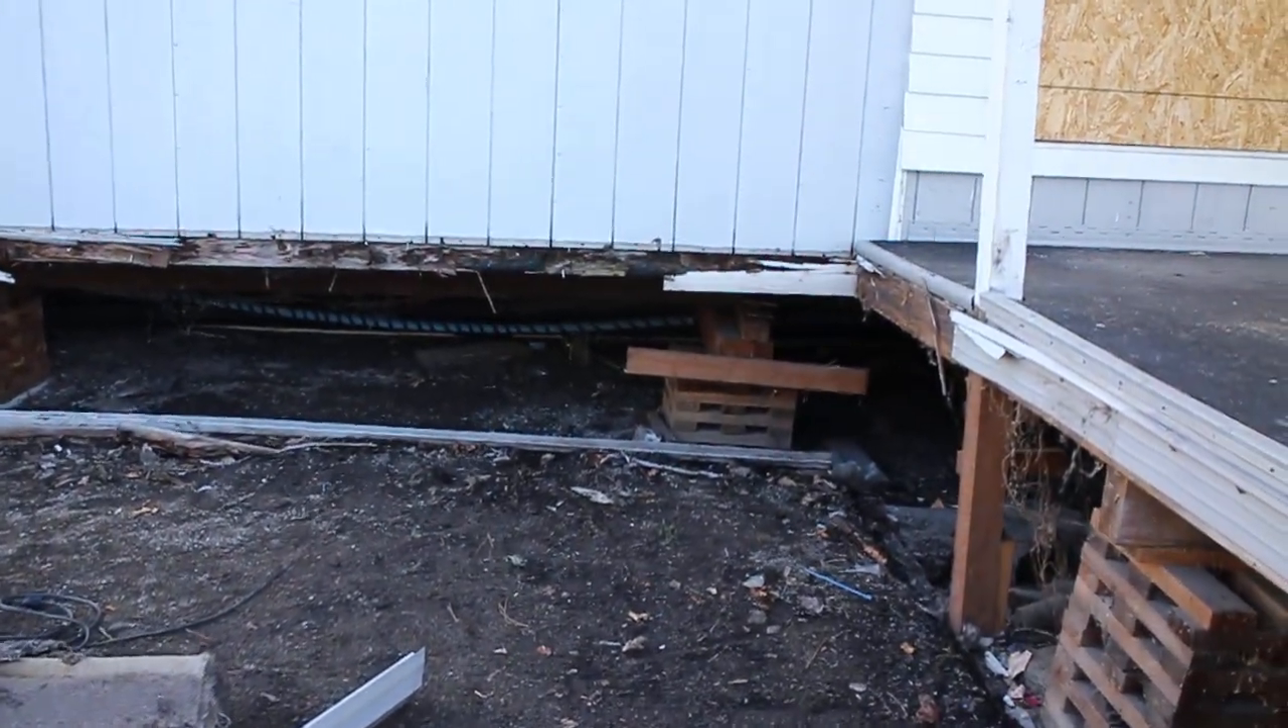You can see there where we've started to take the skirting off.